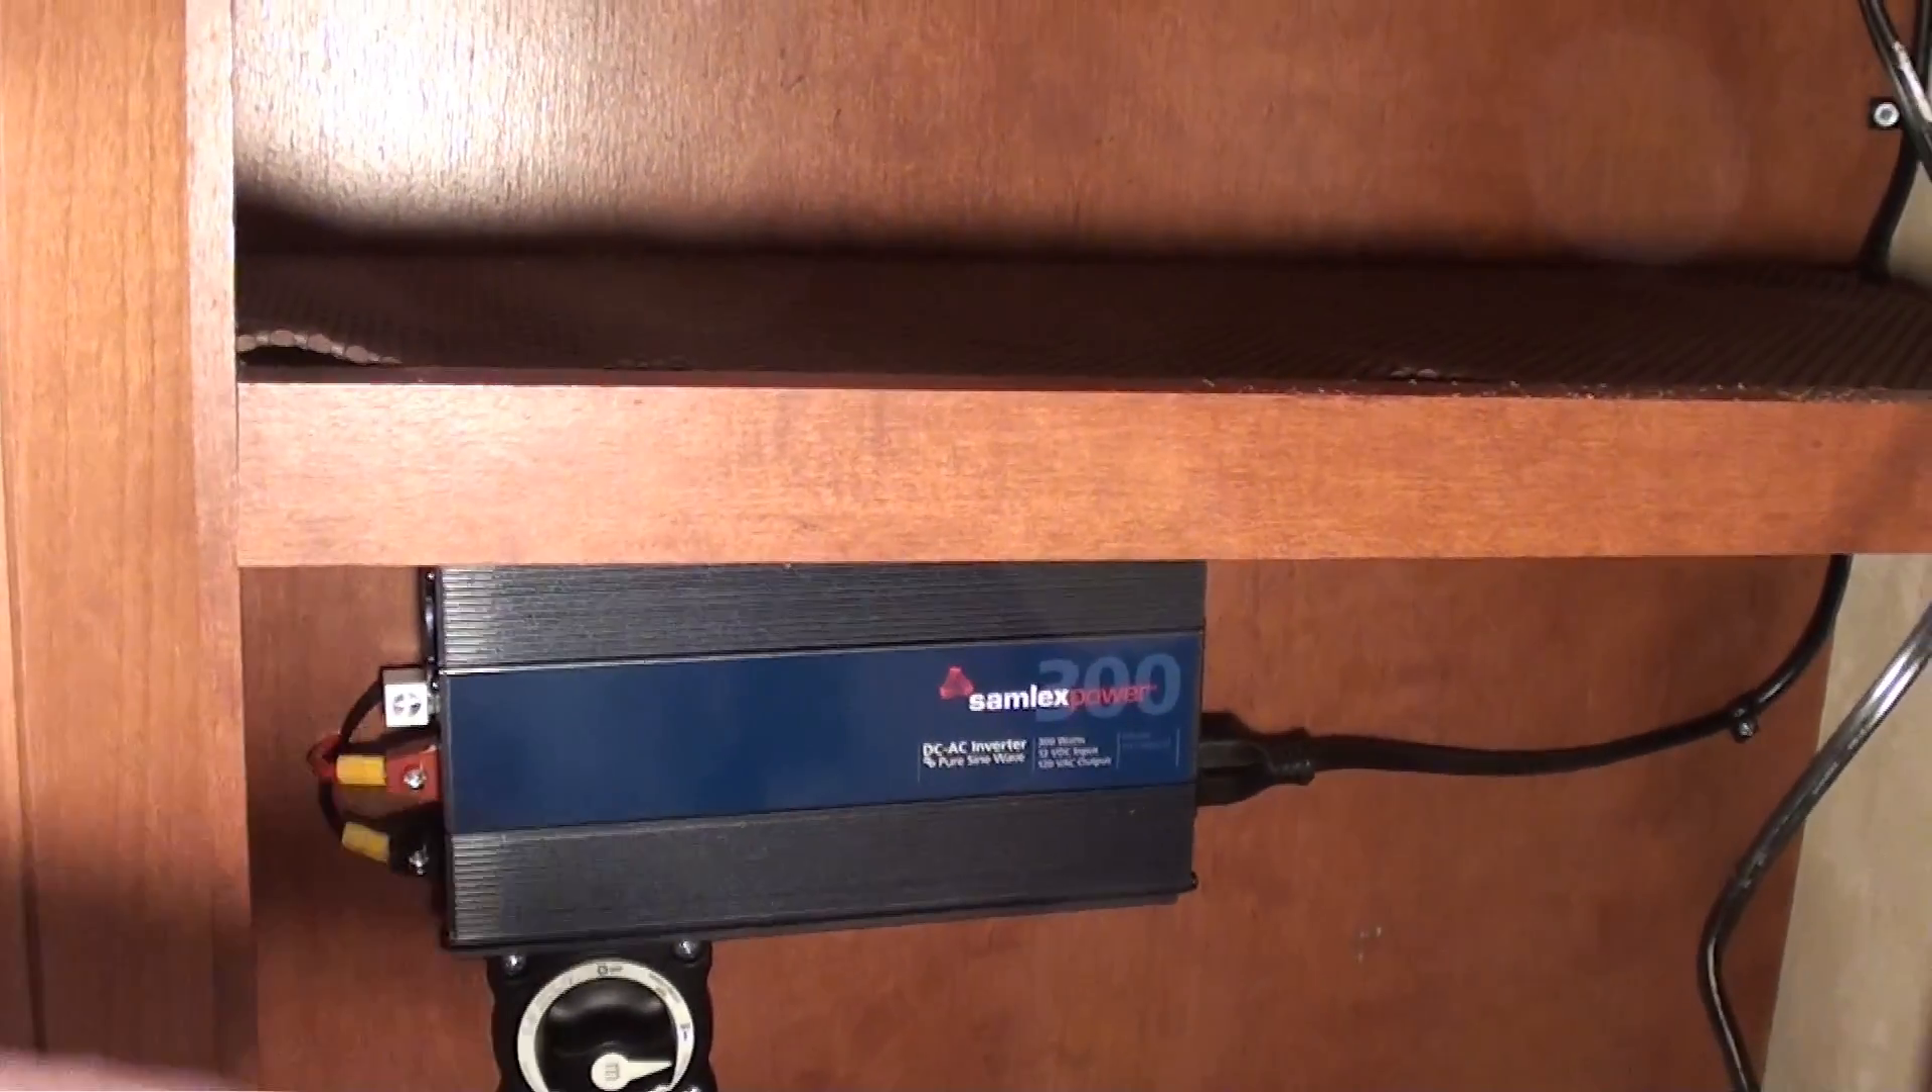Okay well here is the finished product of the inverter install.